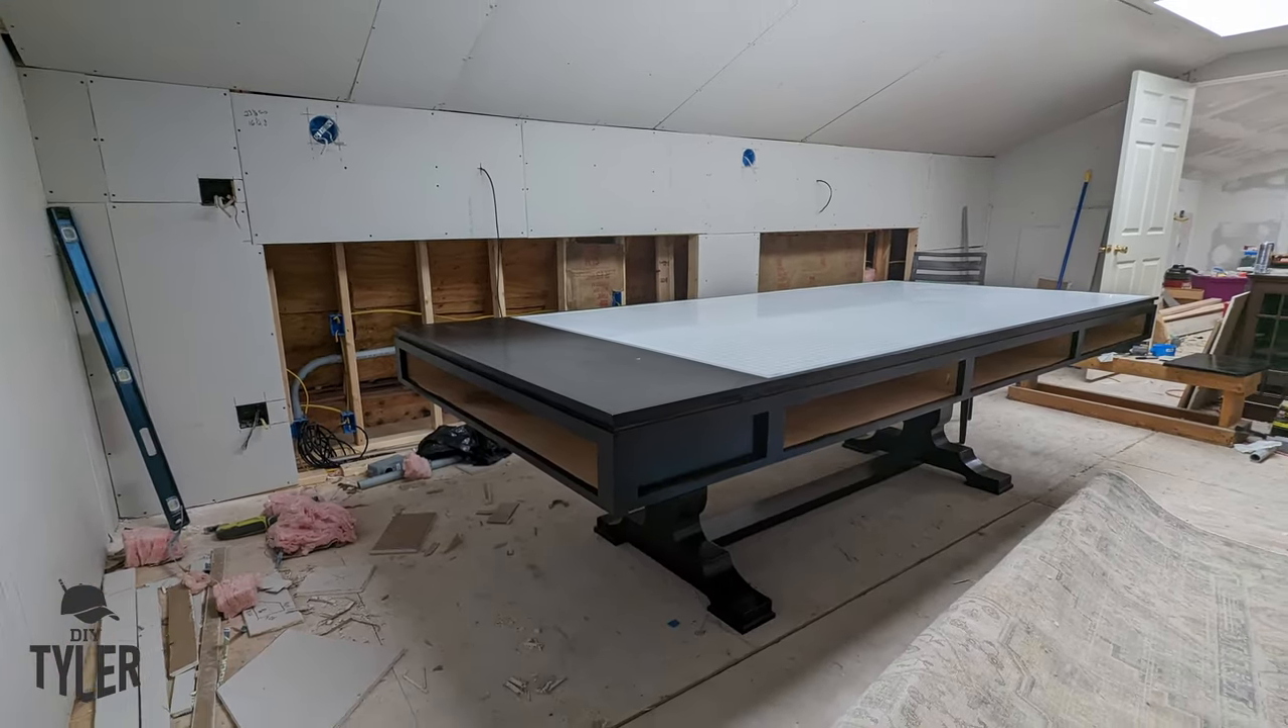Now we have a lot left to finish but we're going to stop the video right here because the base is done.